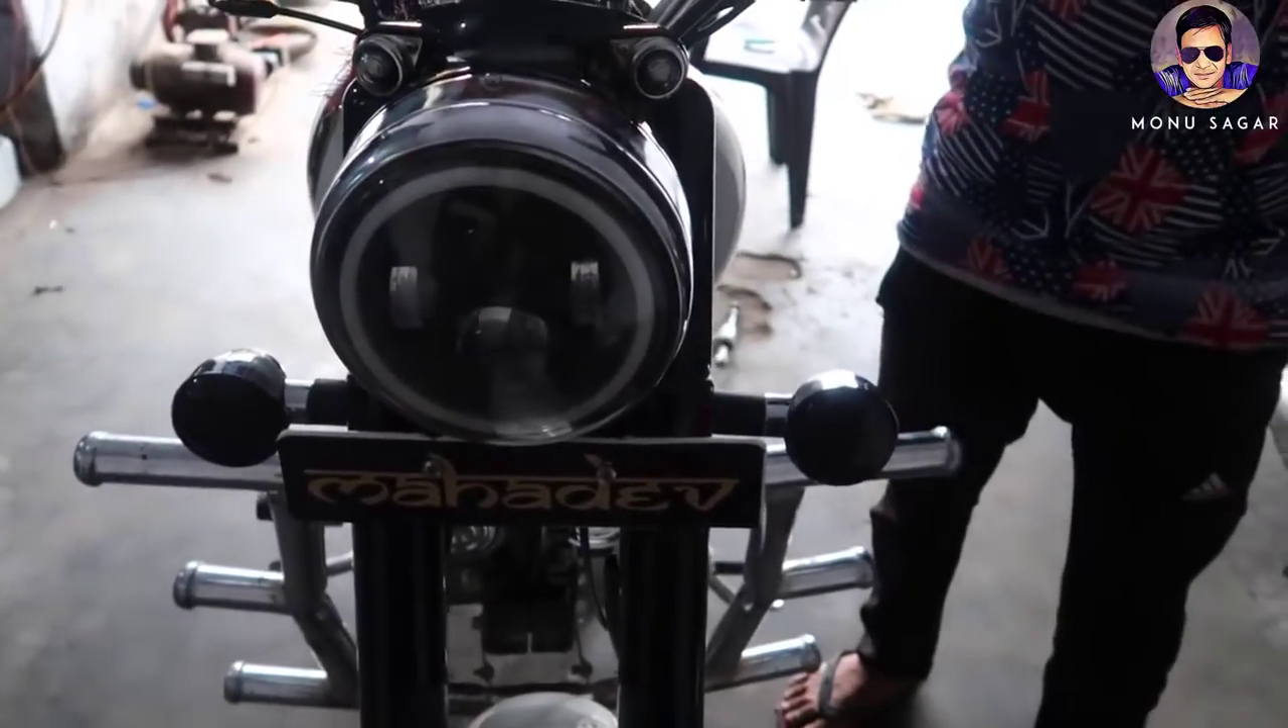तो यह है लाइट फिट हो चुके।